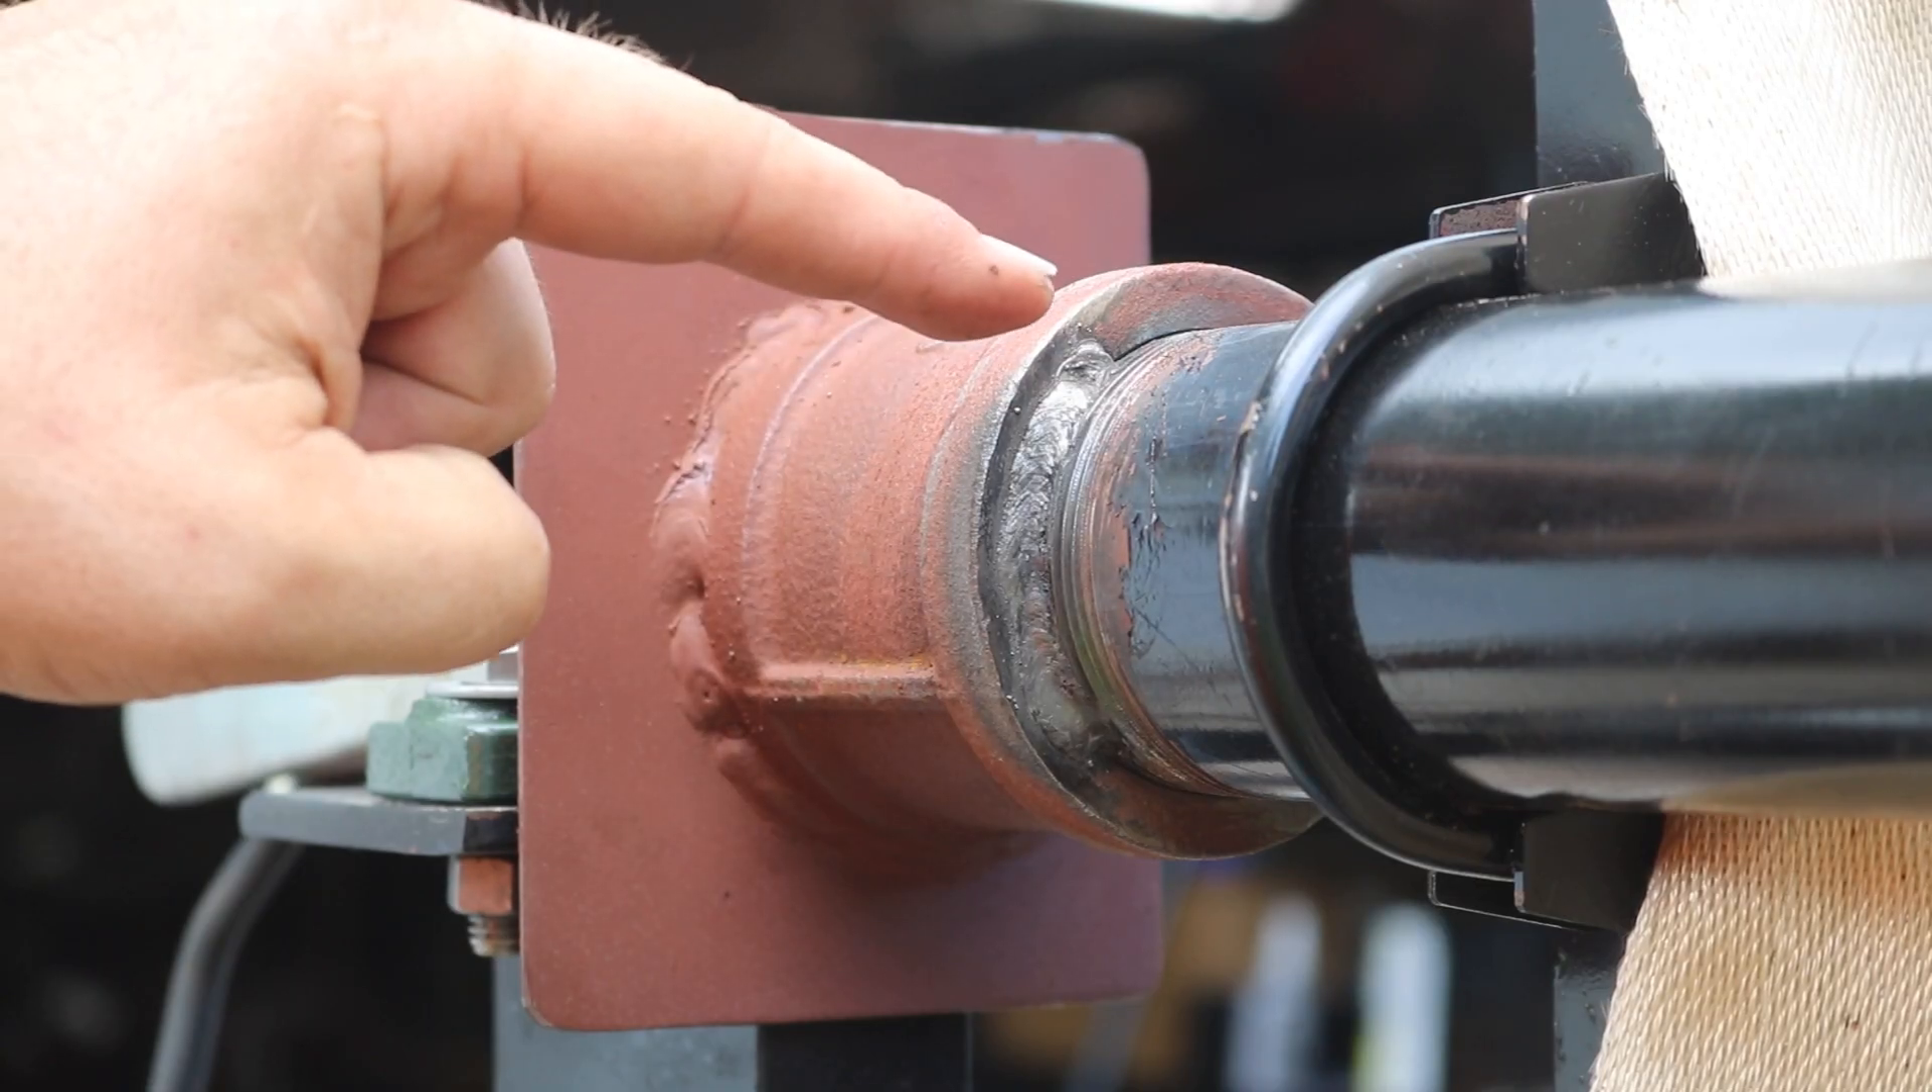I just welded a bead here from the pipe to the coupler so they're together forever.